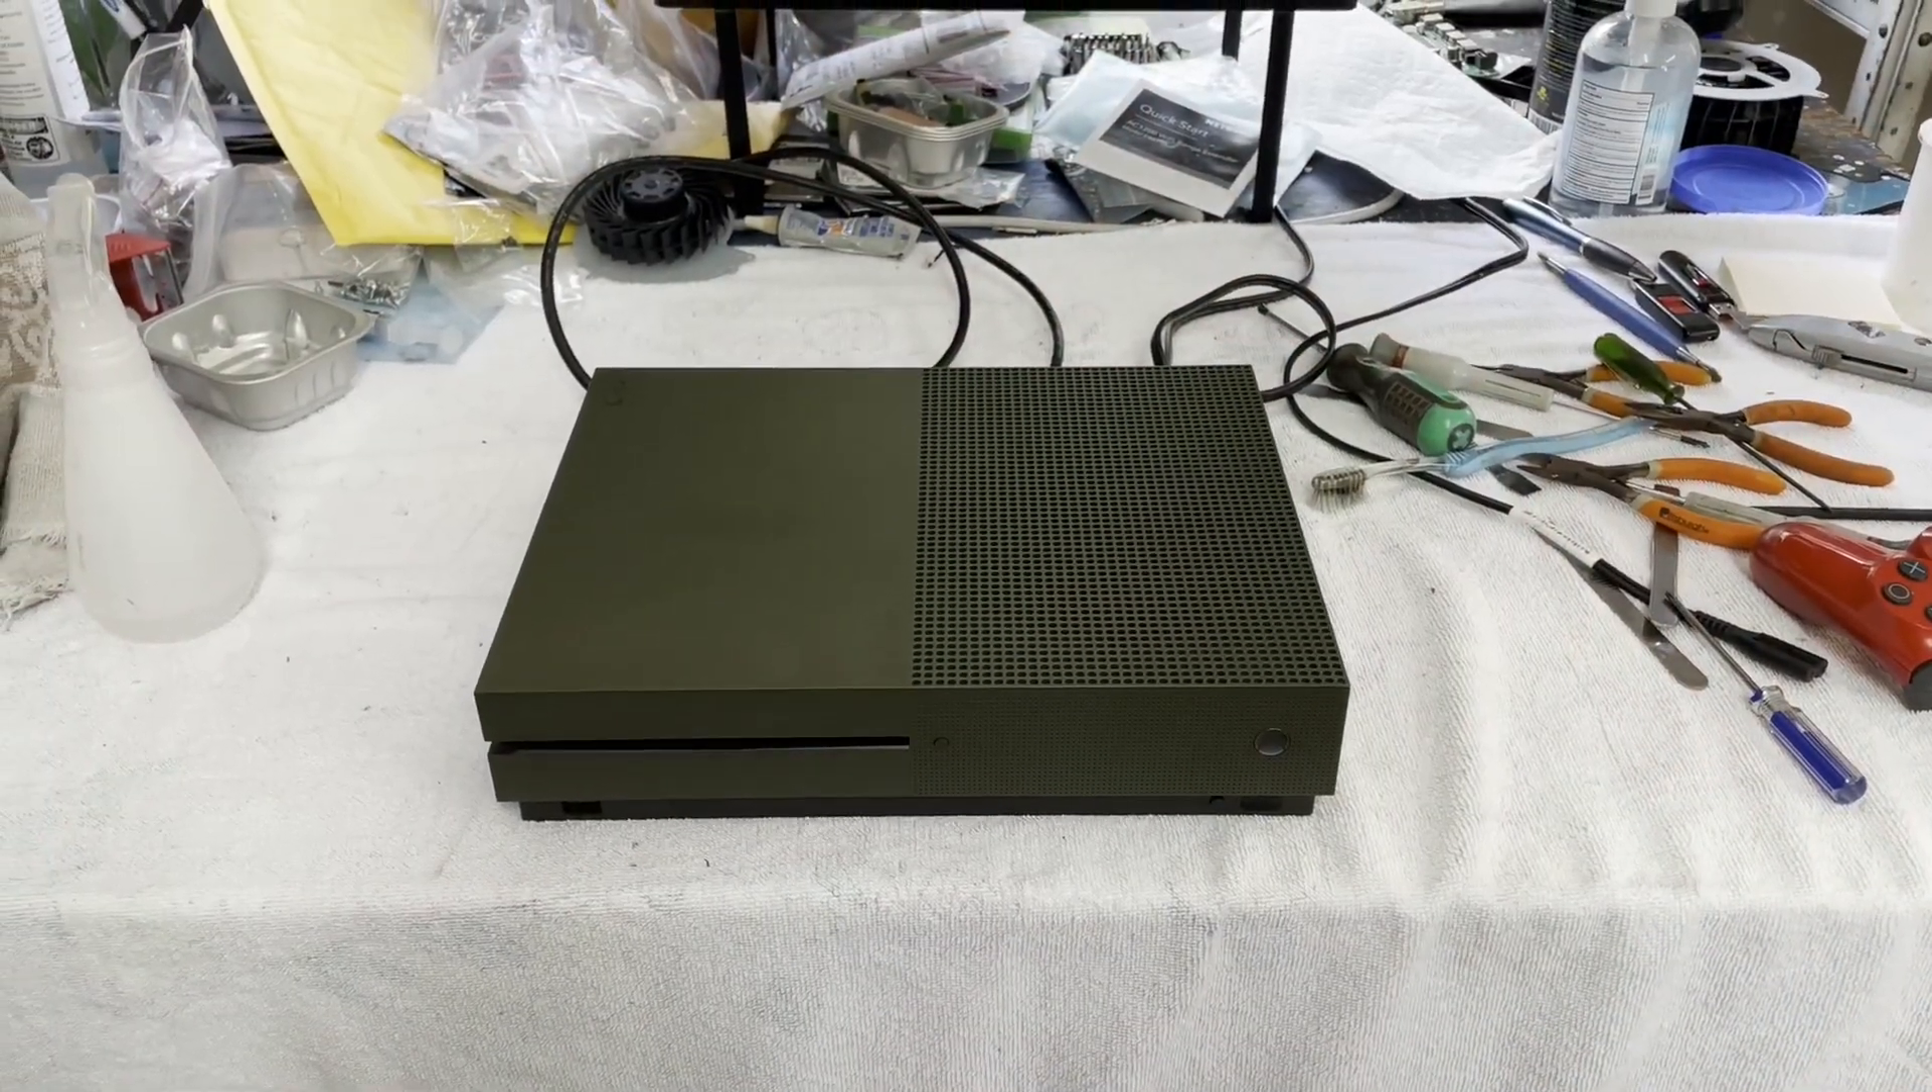Our Xbox One S Olive Green version is fully reassembled.